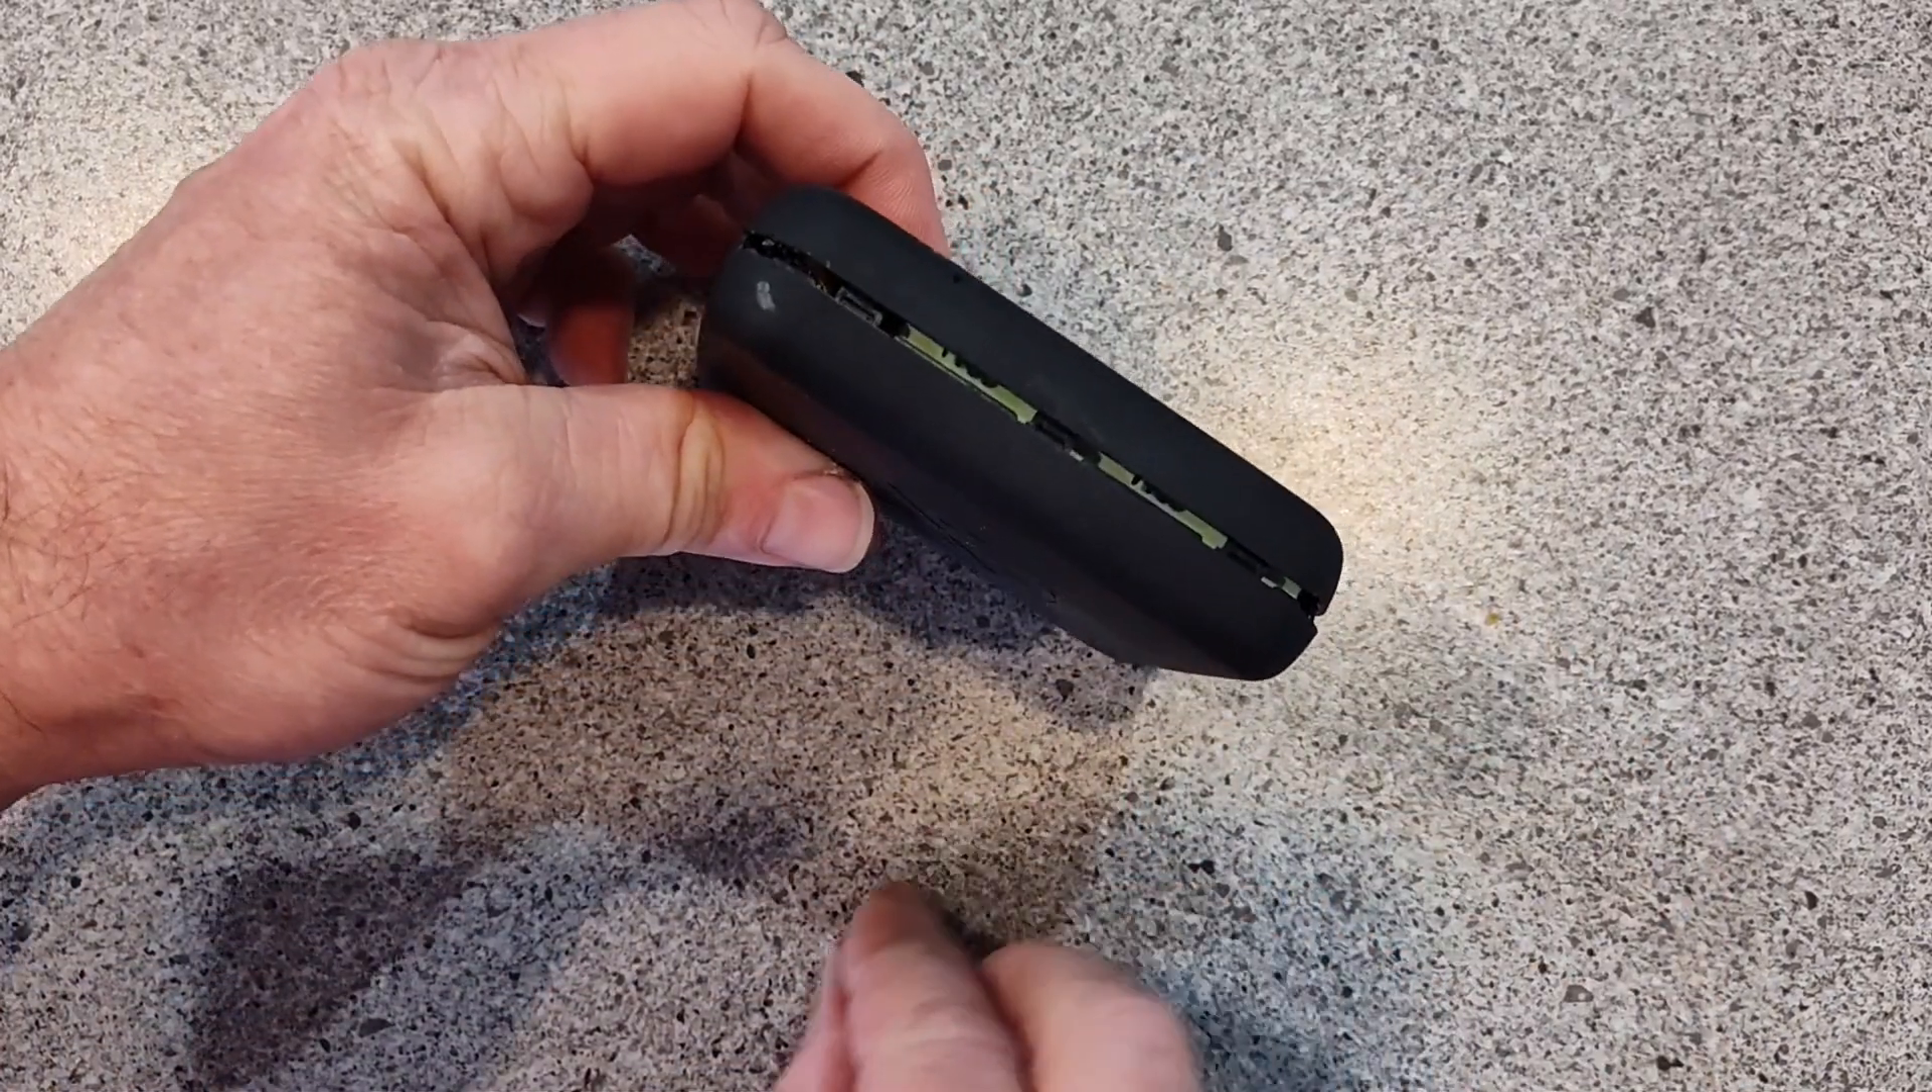Okay so here's the battery pack and I went through and actually popped the case already.